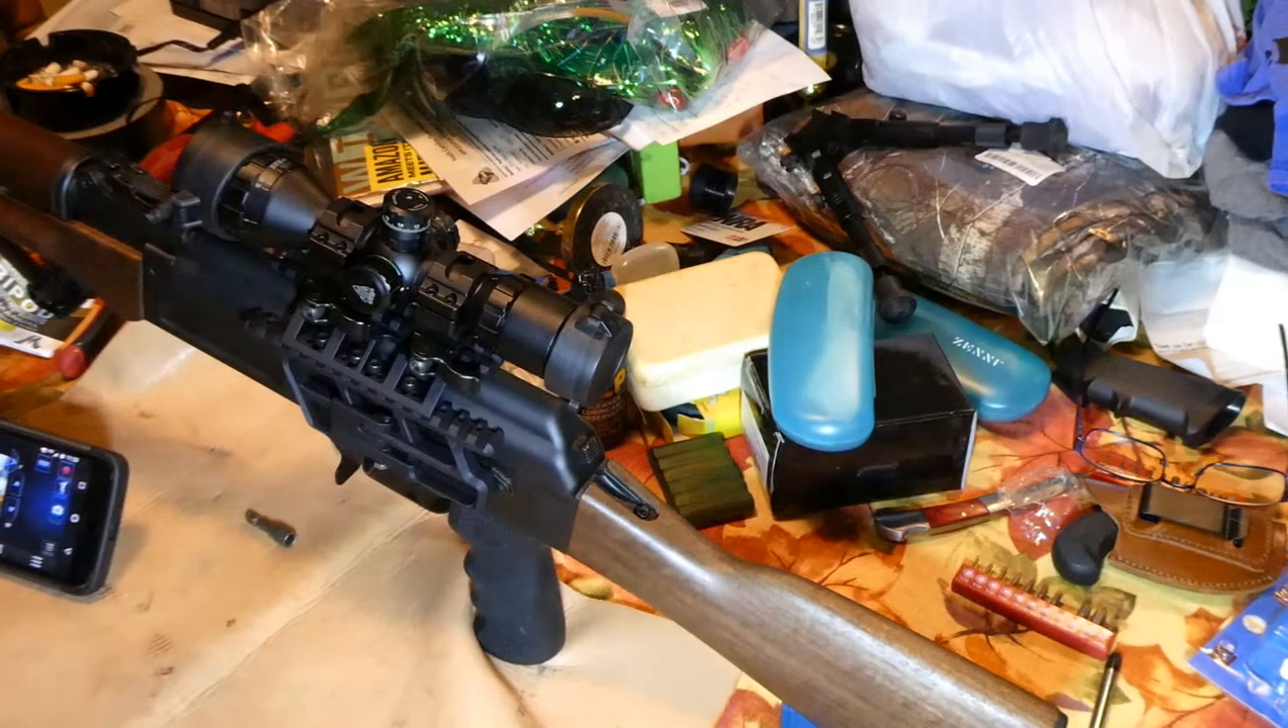And now we just put our scope mount back on. And it is a rifle again.